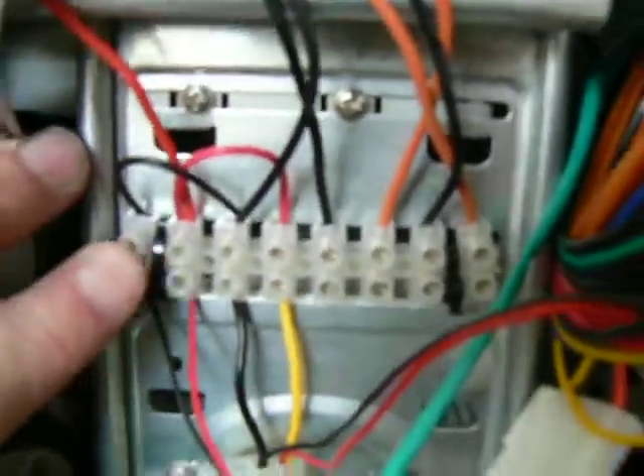We've got an 8 -way terminal block in here now which fits very nicely on the back of the hard drive bay.